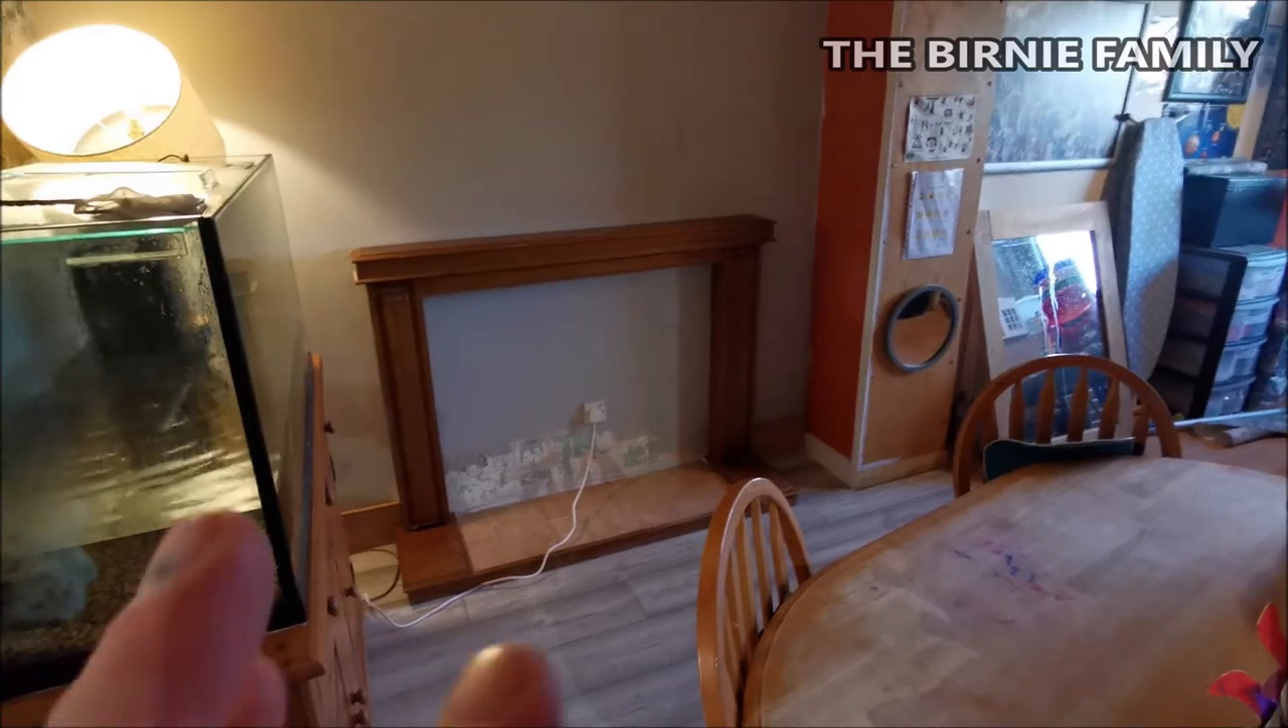And obviously guys we've still got this big mirror here to go back up as well.